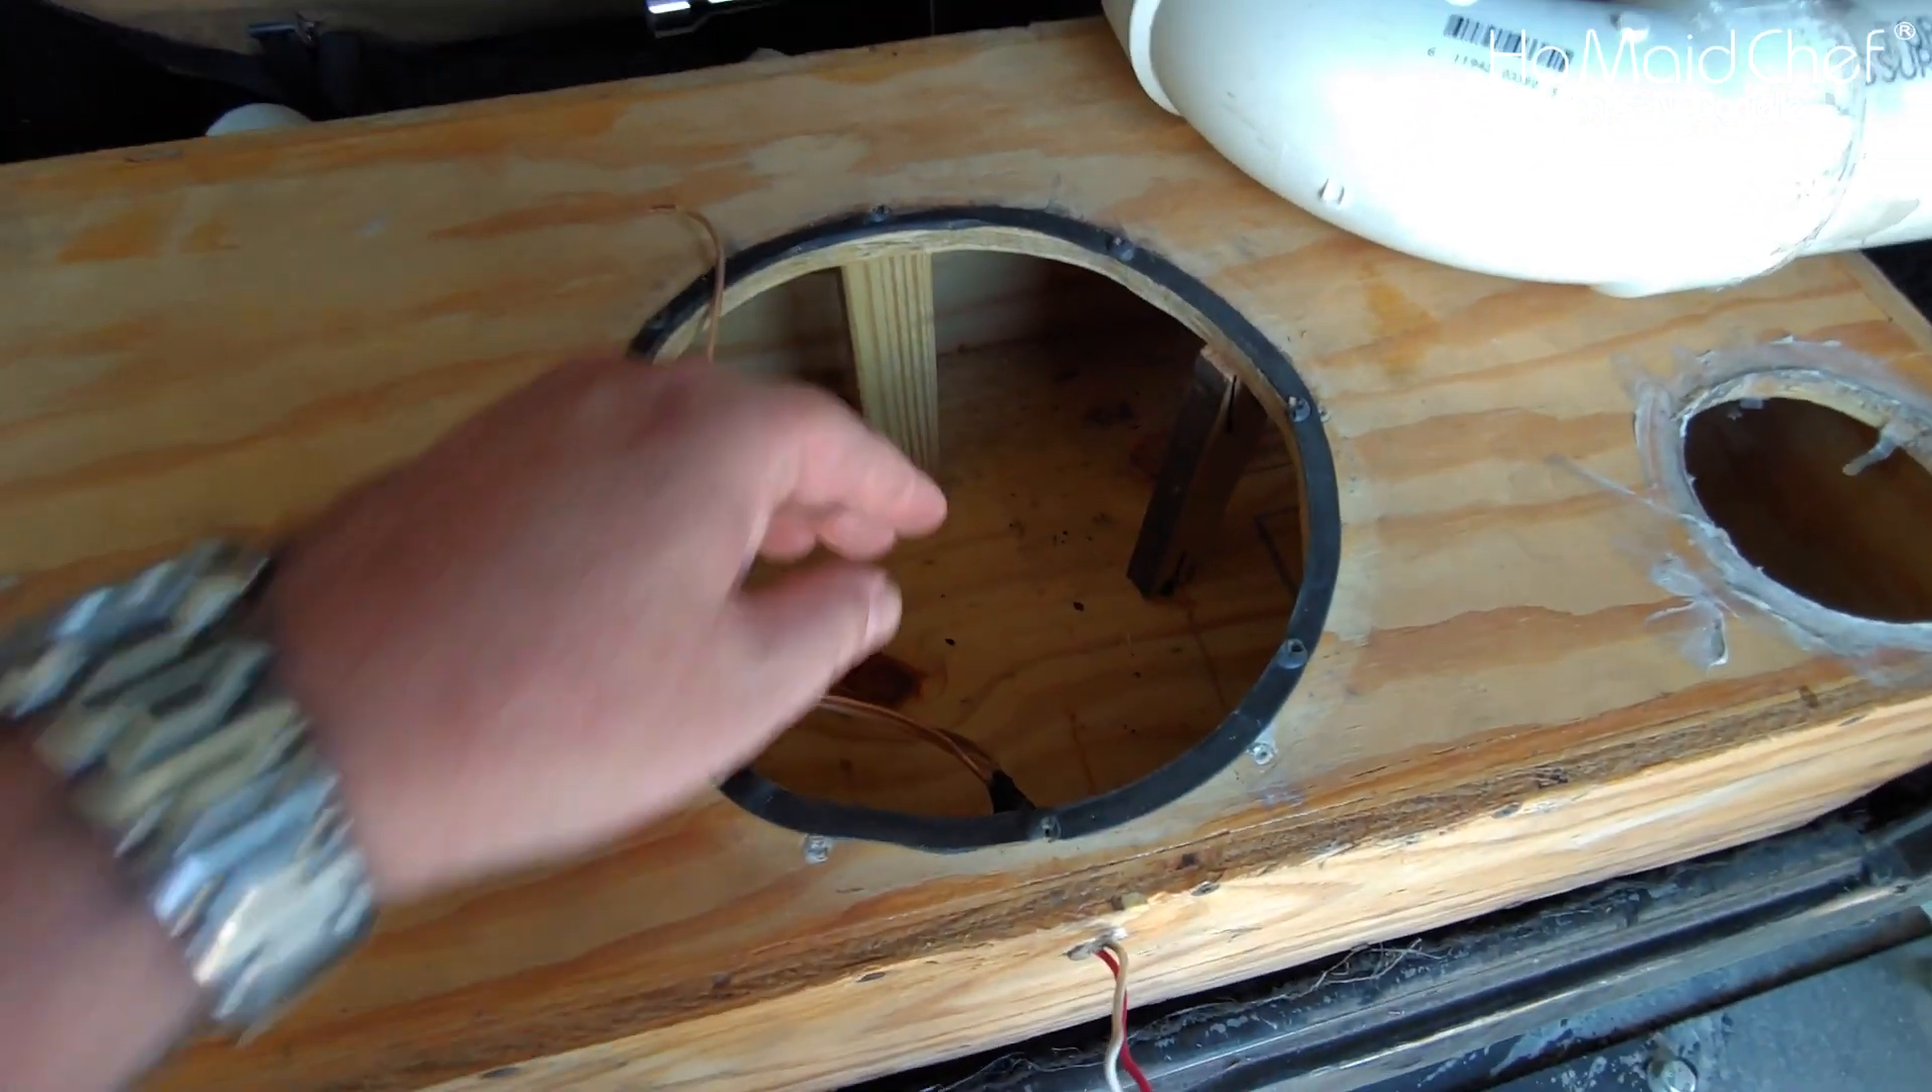Okay this is our old box taken apart with the speaker out.